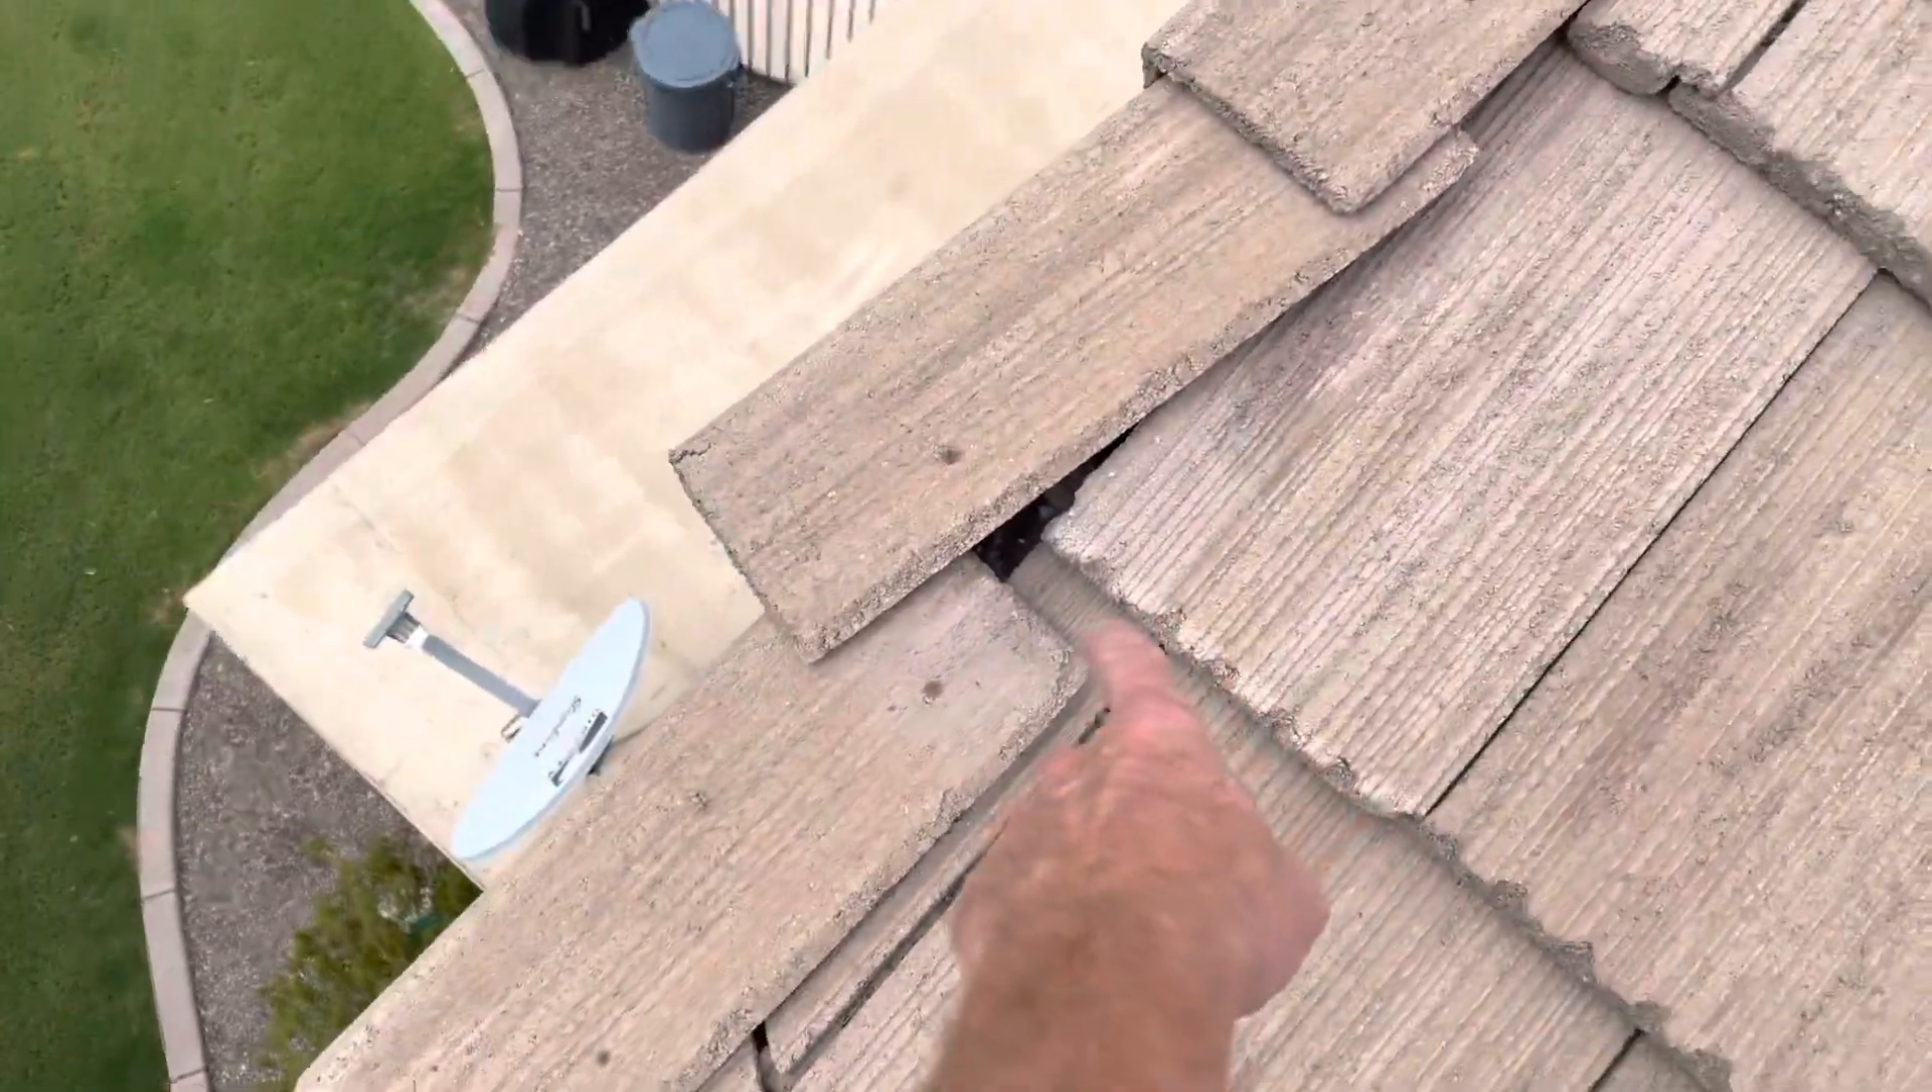And then we got one tile right here that's just starting to fall off the edge over the back patio.